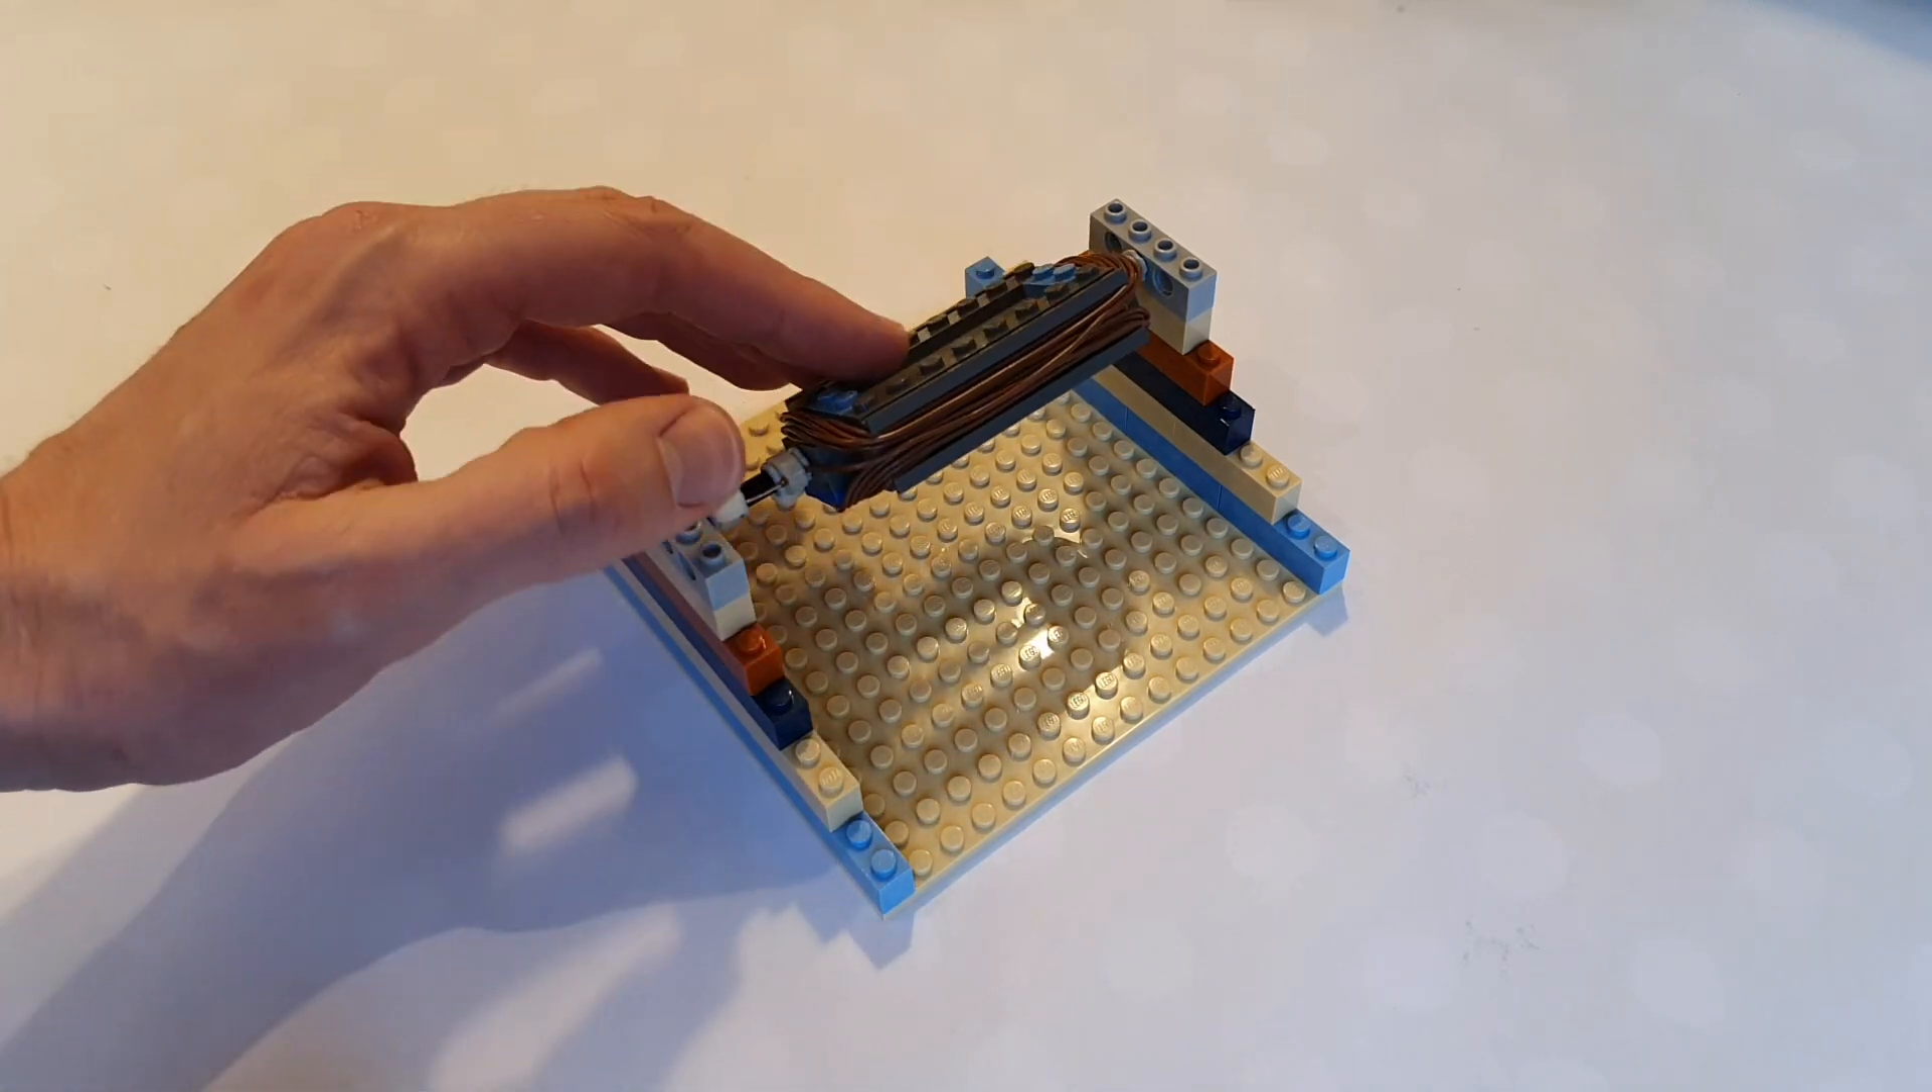So, now you can see I've completed winding the copper conductor around the outside of this spinning part in the middle here.